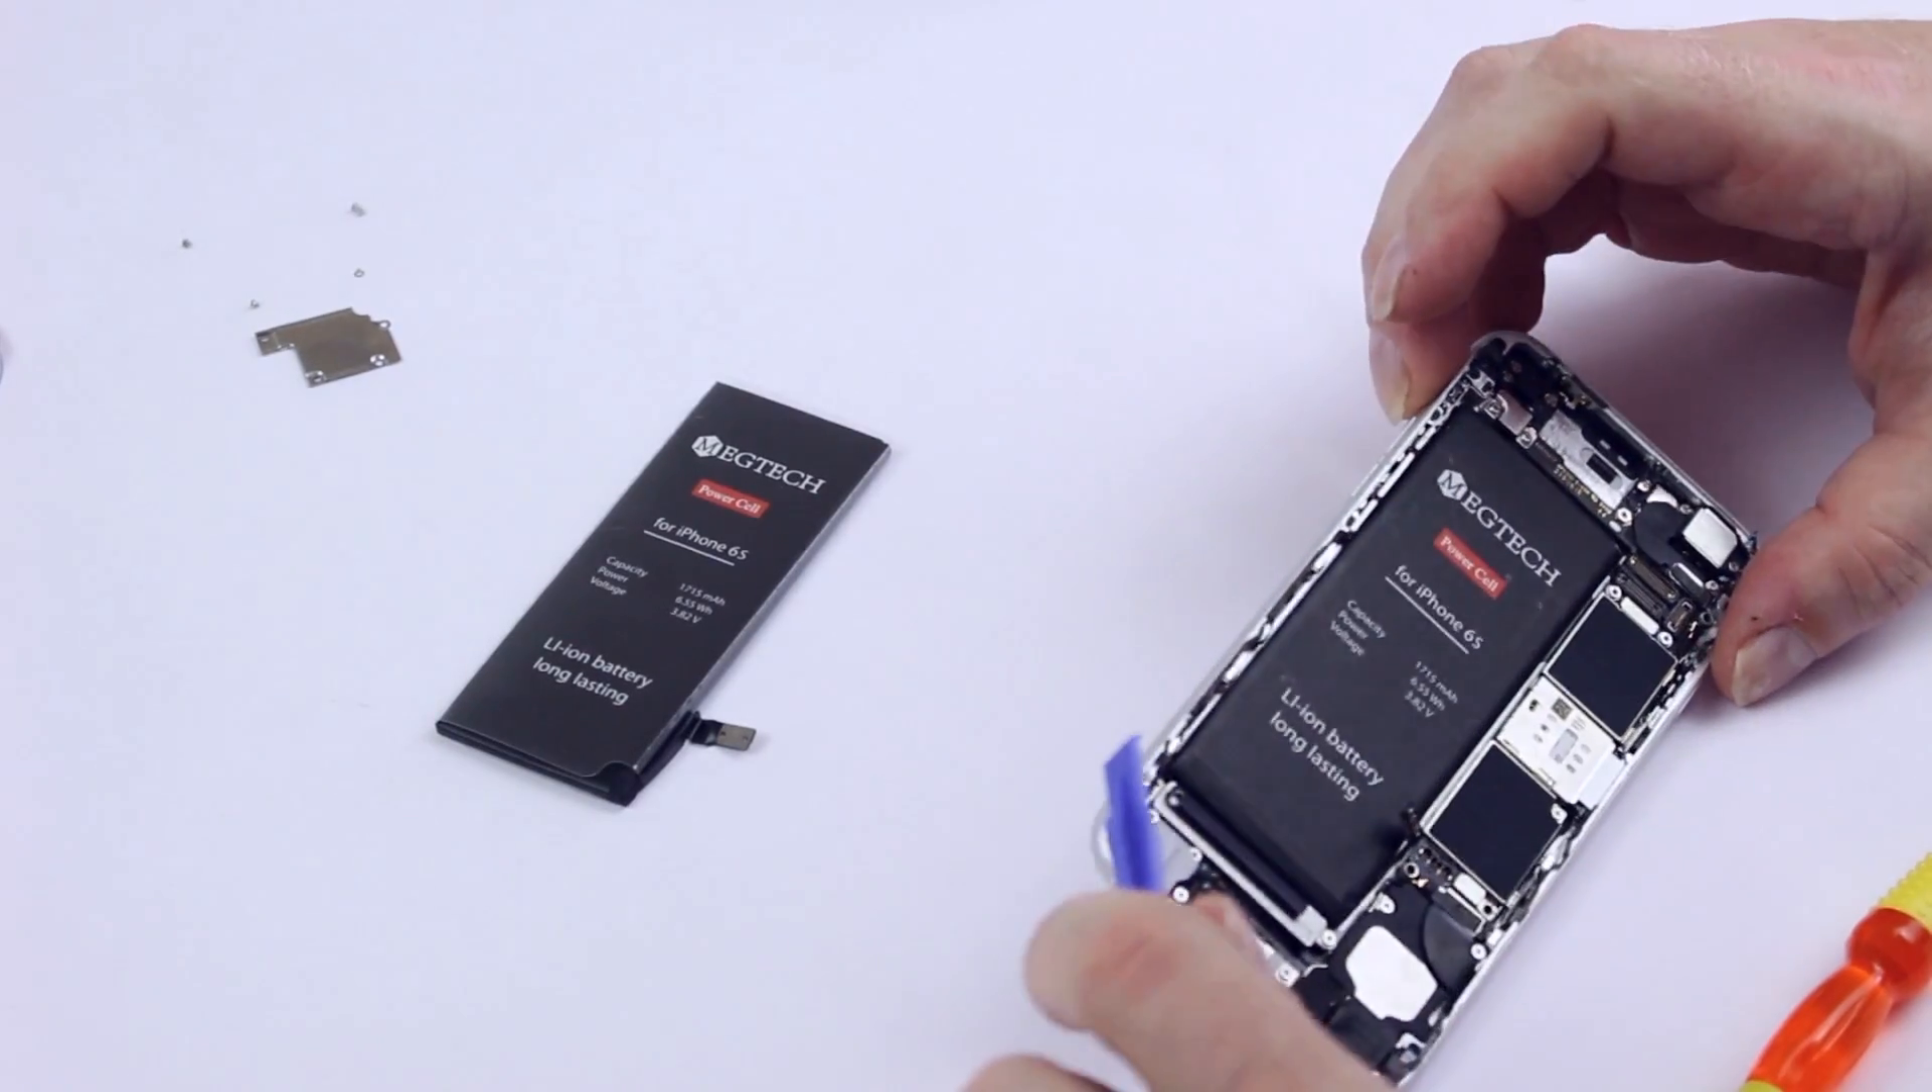Right, so this battery has got to come out. This obviously has been changed before.